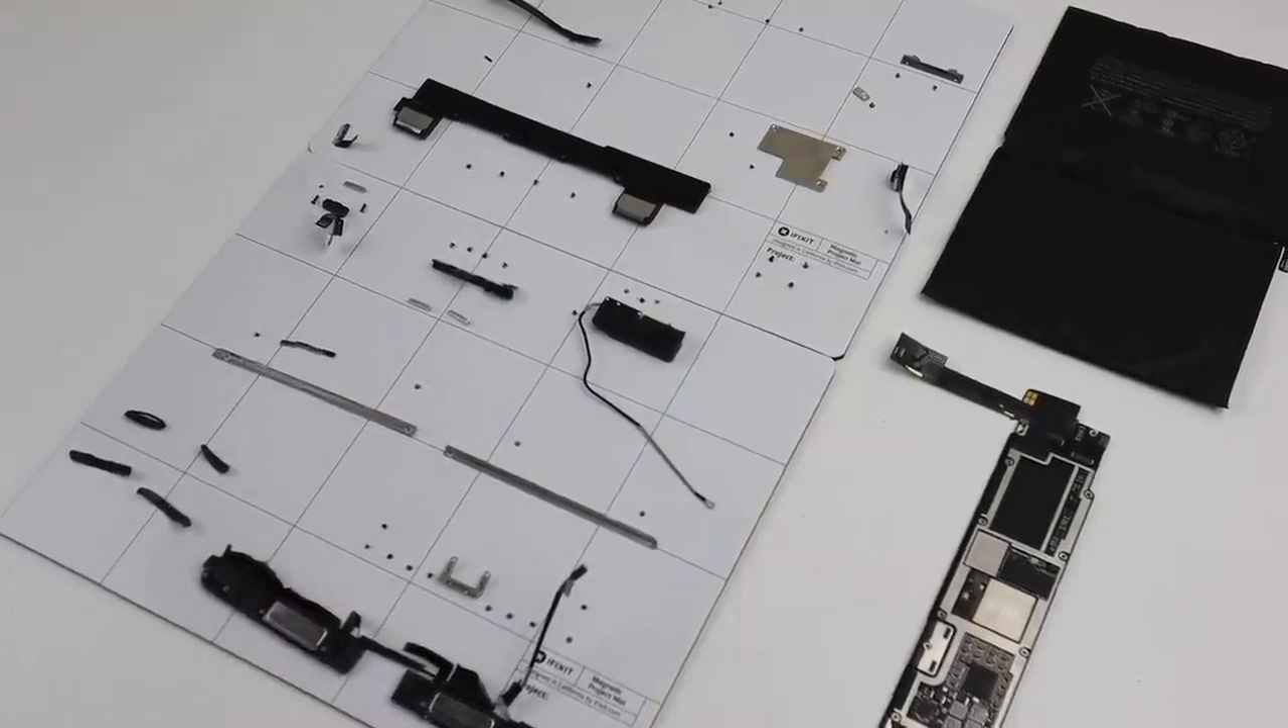With that, our iPad is finally fully disassembled.